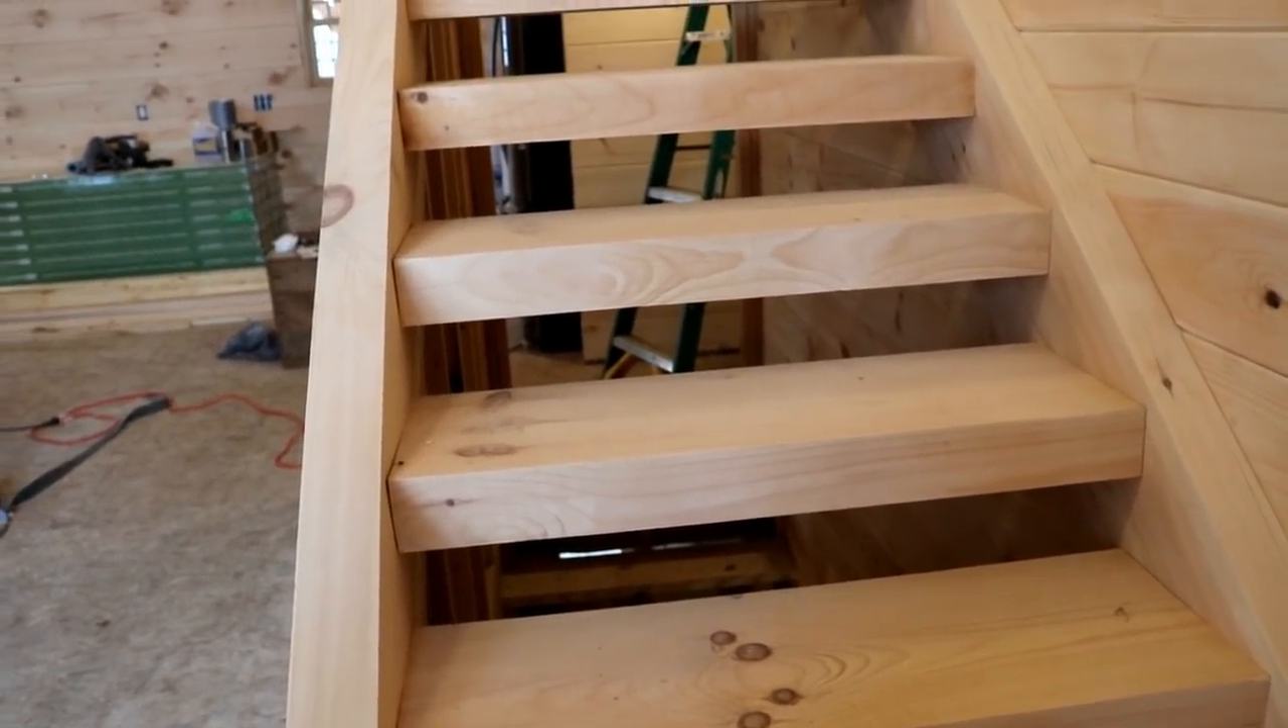So right now the the treads are open tread design and today we're going to be closing these in.